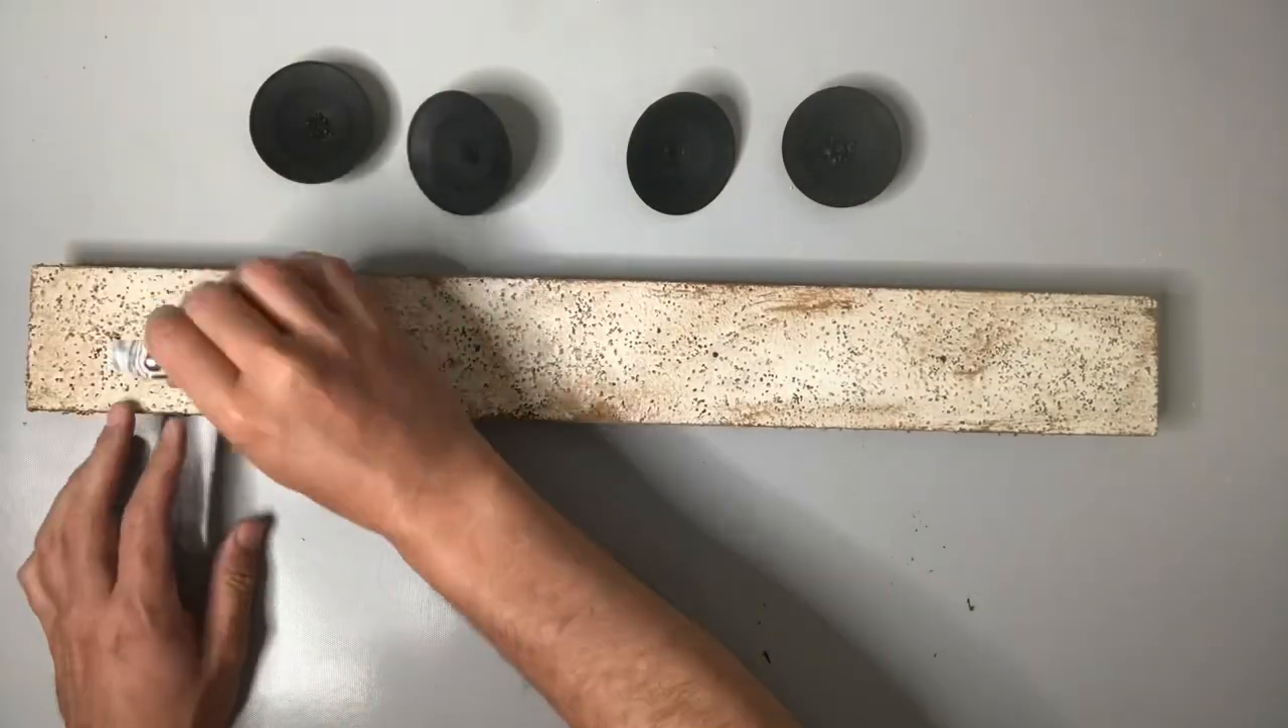And now we just need to add those champagne glass base pieces back onto our wood block here.